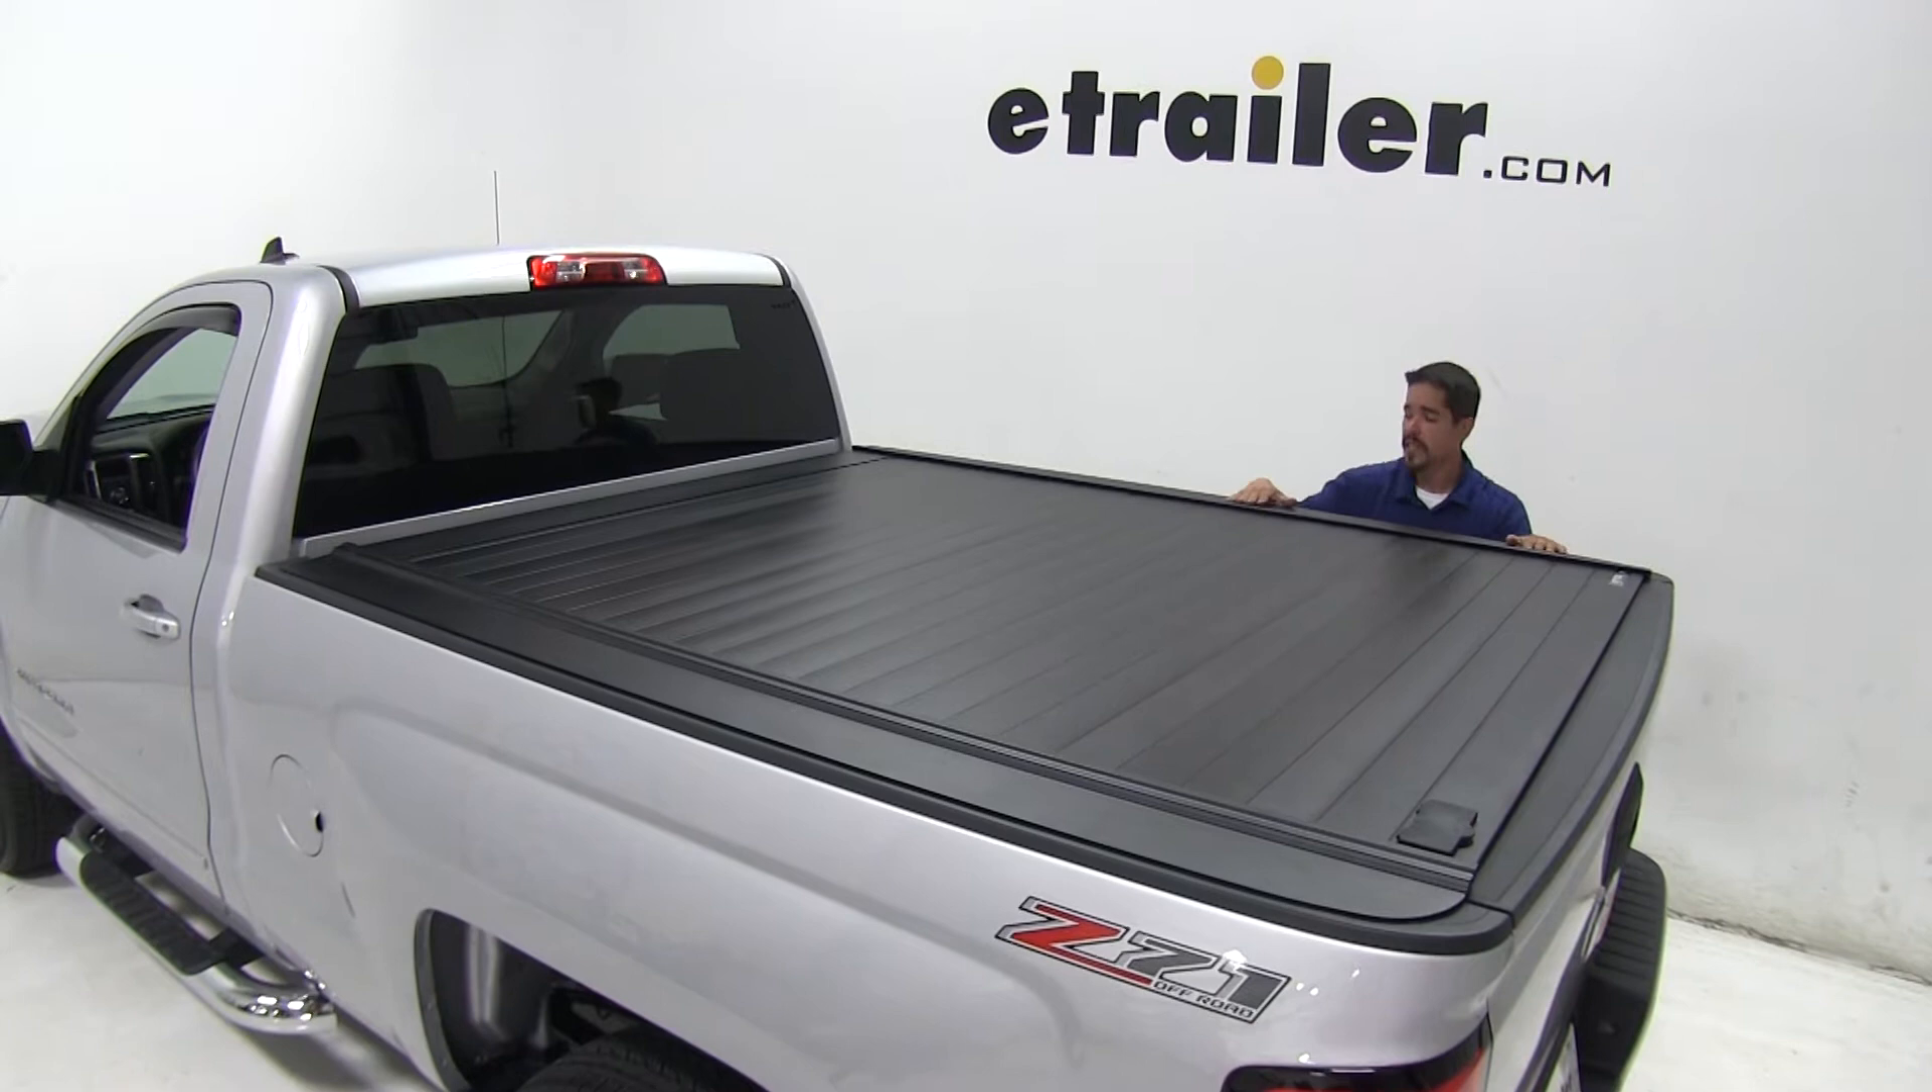So here's what our Retrax Tonneau Cover looks like fully installed, and this is going to be a really nice upgrade over the traditional snap style tonneau covers.